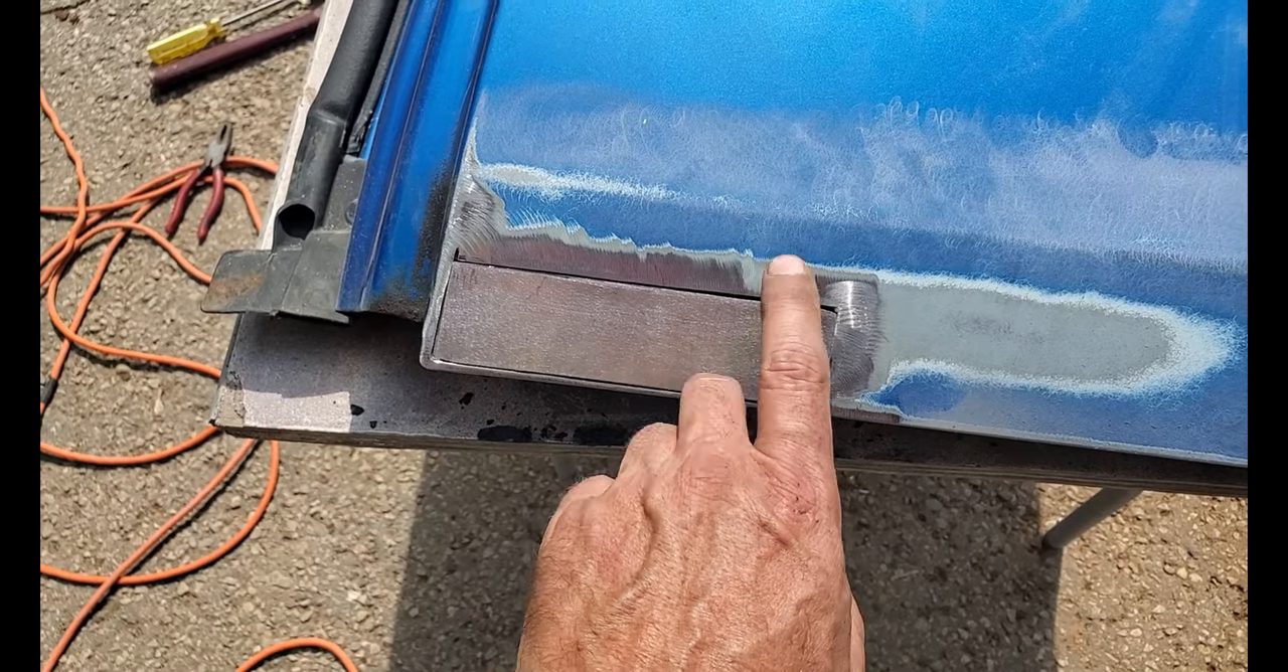The piece is reasonably fitted in a little bit of a gap there I'm gonna have to live with that.